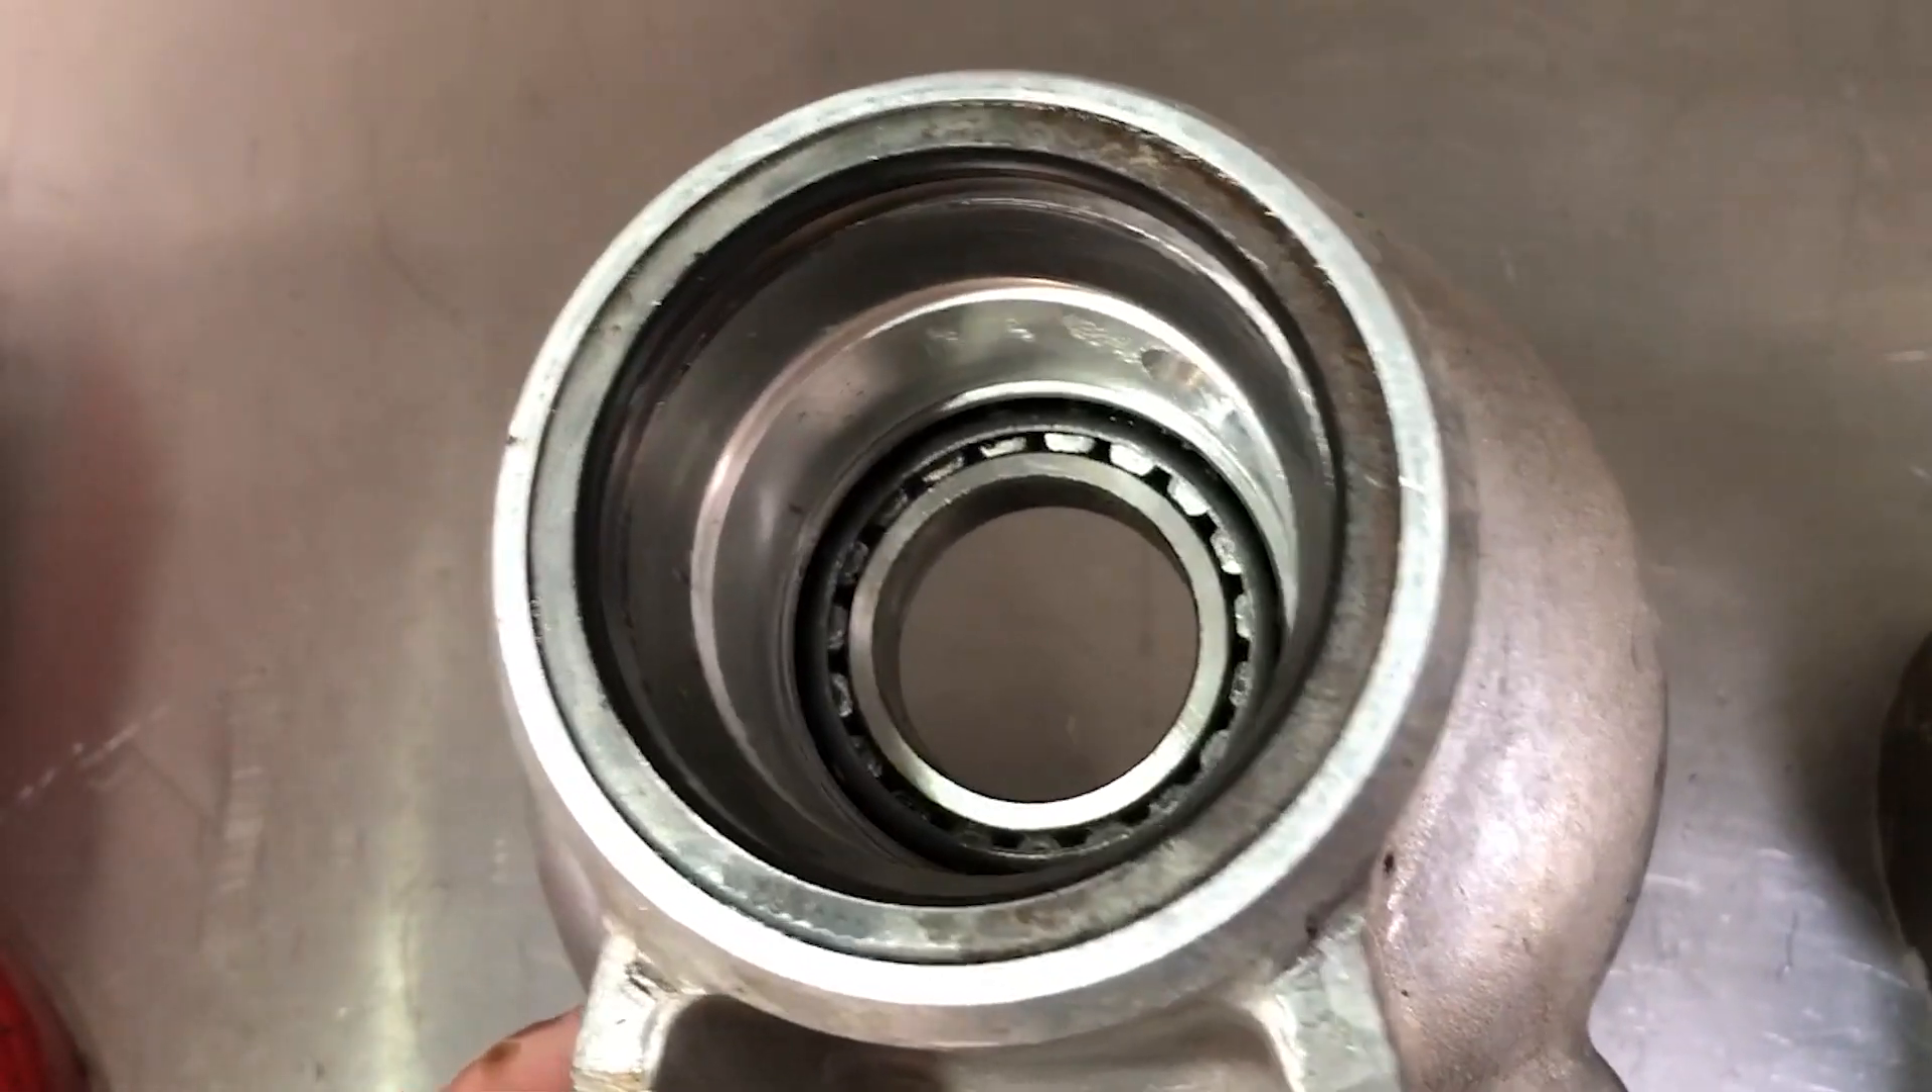I haven't taken out the bearings yet so you can see the remains of the inner bearing still in there.